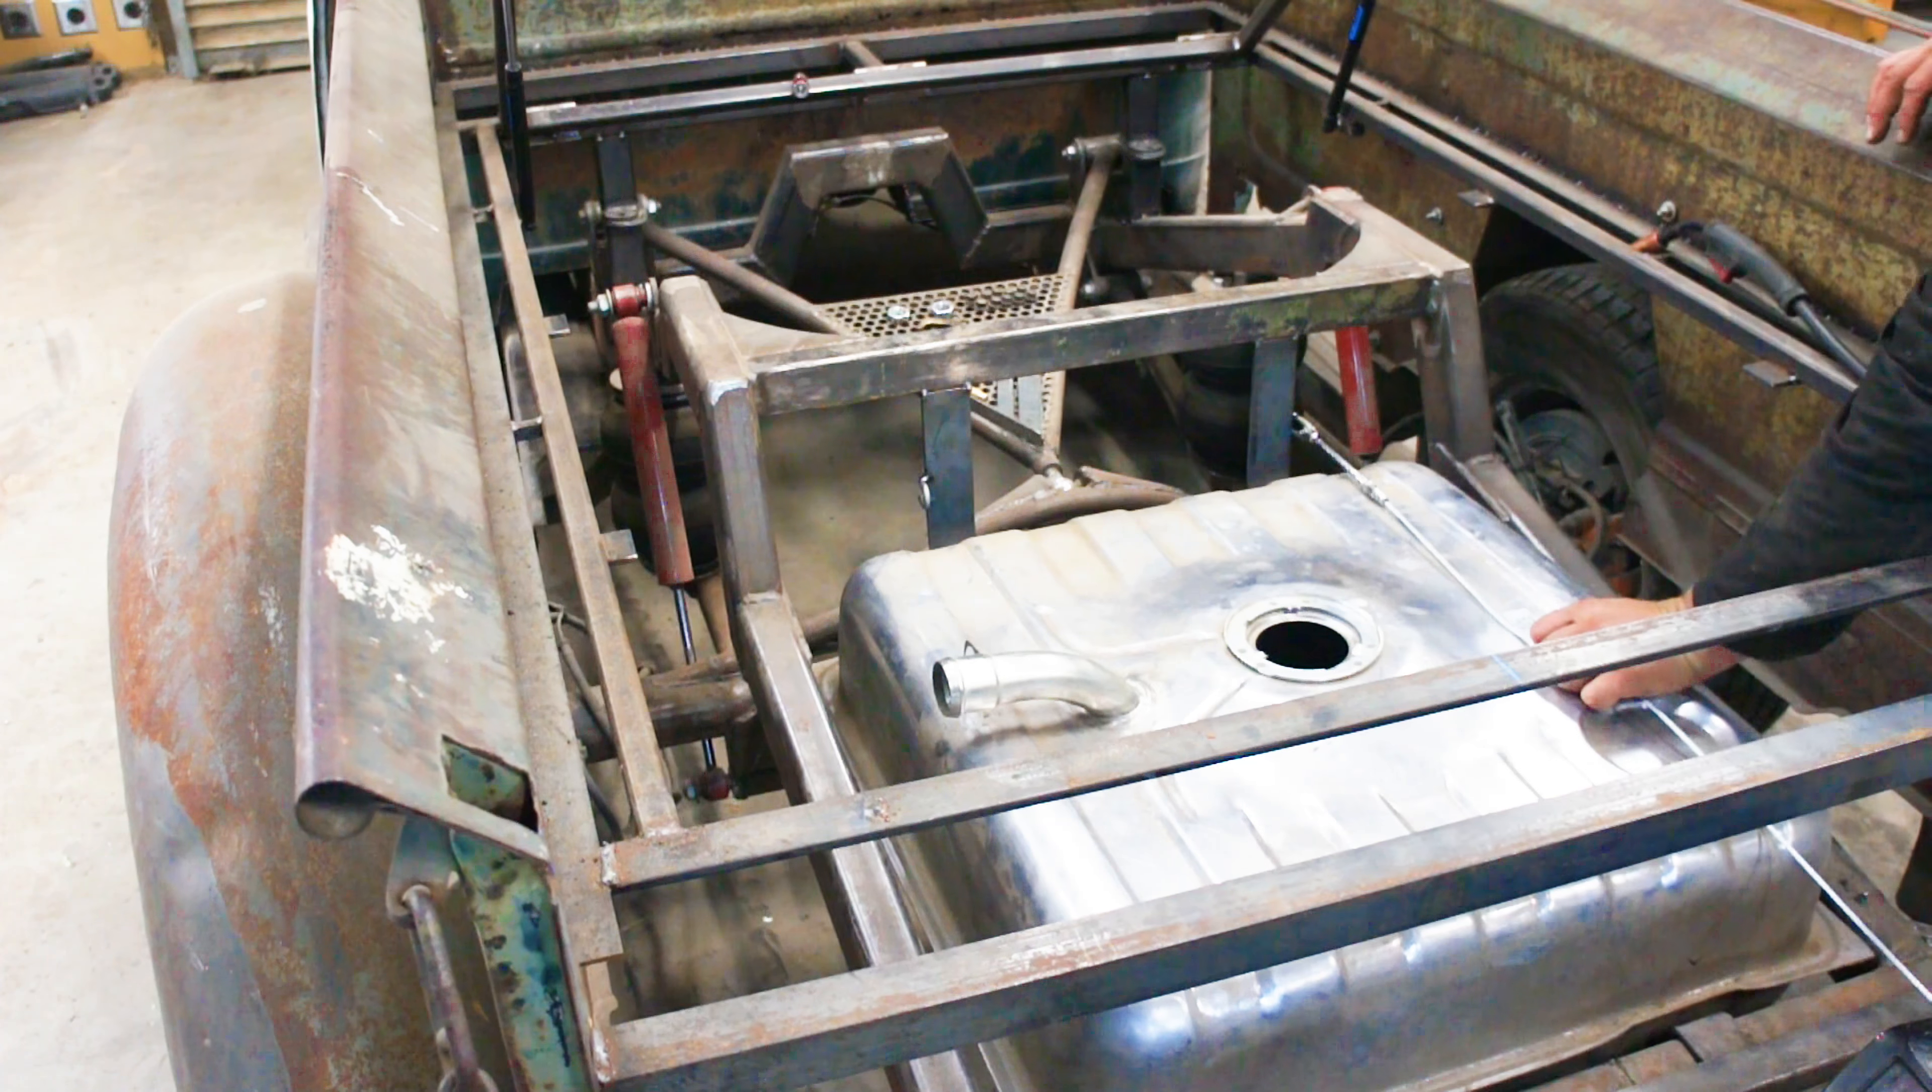This is just a off -the -shelf fuel tank replacement for a chevy blazer it happened to fit perfectly between my frame rails.